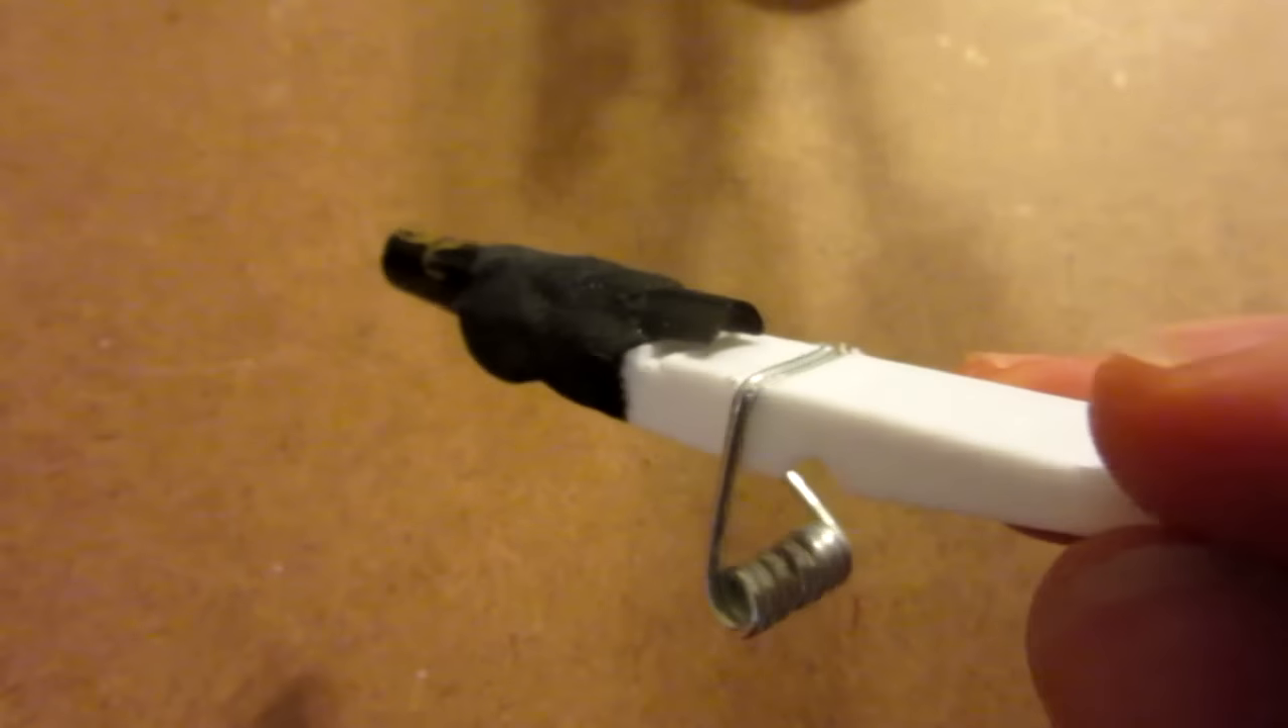All I've done is taped on the barrel and in doing so I secured the little bar on the bottom.